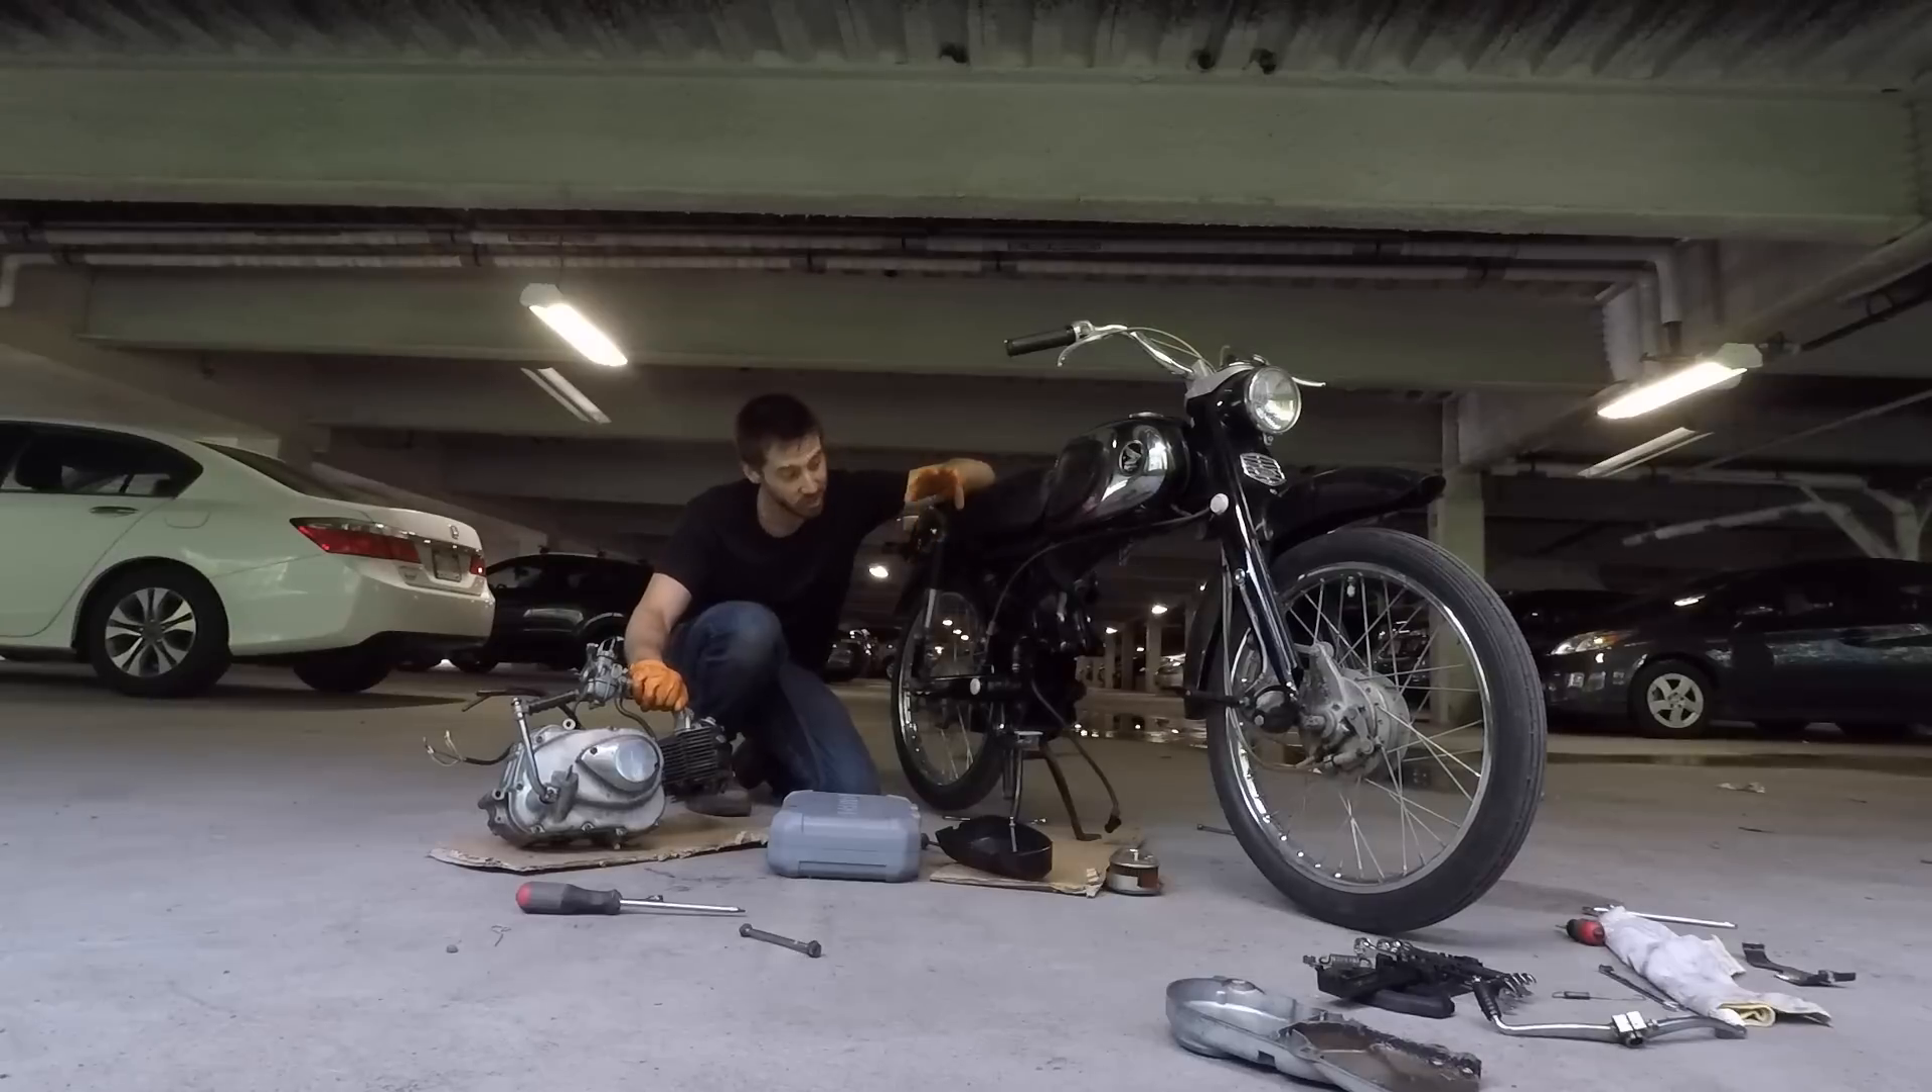Alright, so that was more work than I thought it was going to be, but I have successfully removed the engine, which was one of the biggest hurdles in this project.